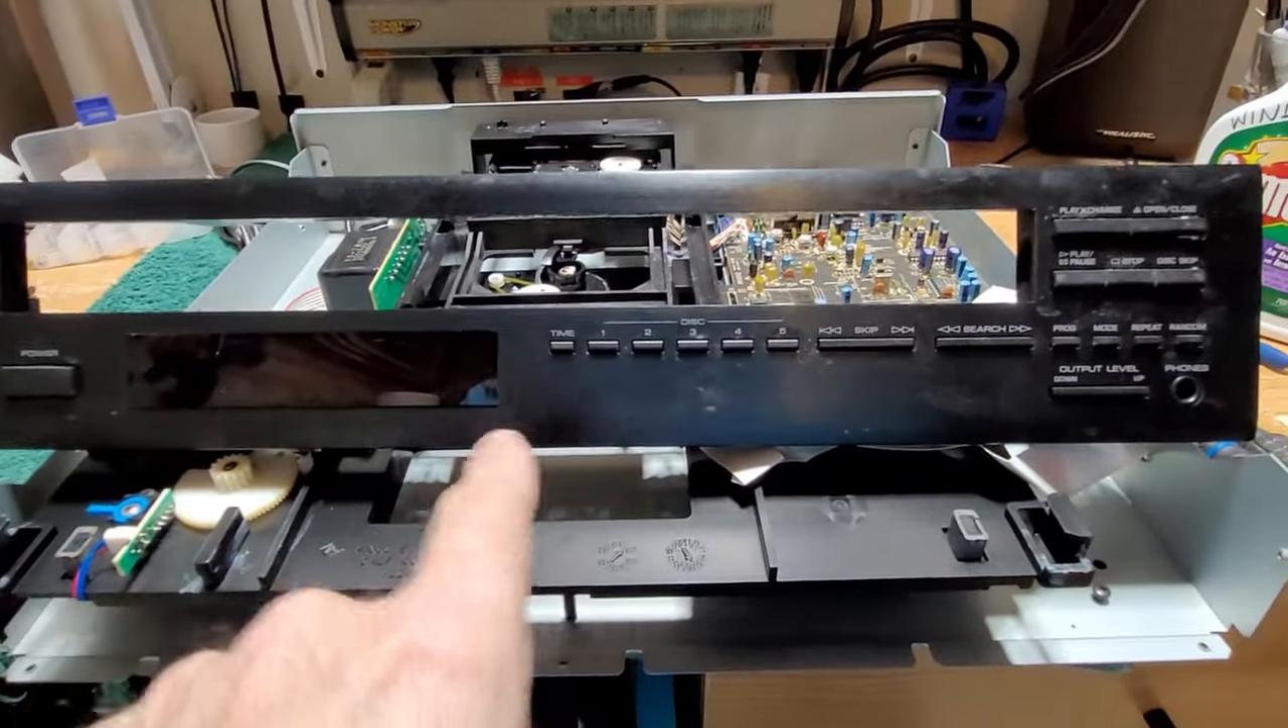So i got the face plate removed.